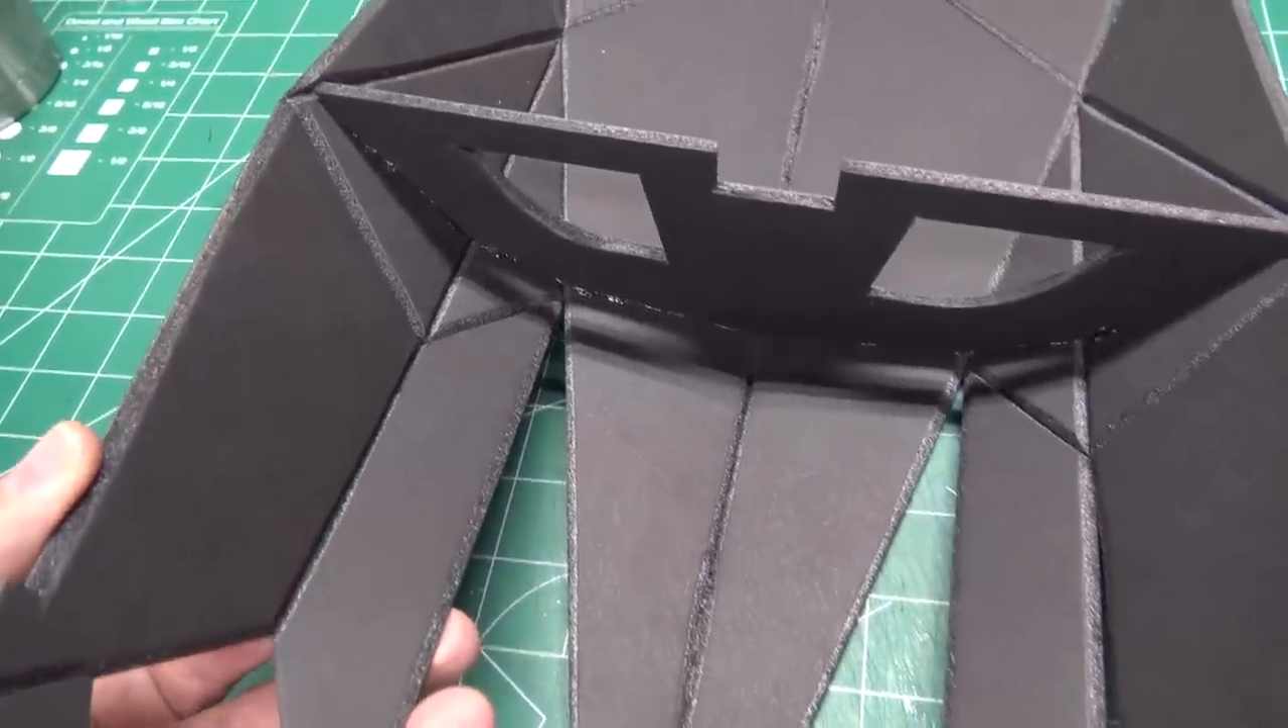All right everyone we have bulkhead one hot glued into the rear portion of the fuselage and this helps hold it in the right shape.